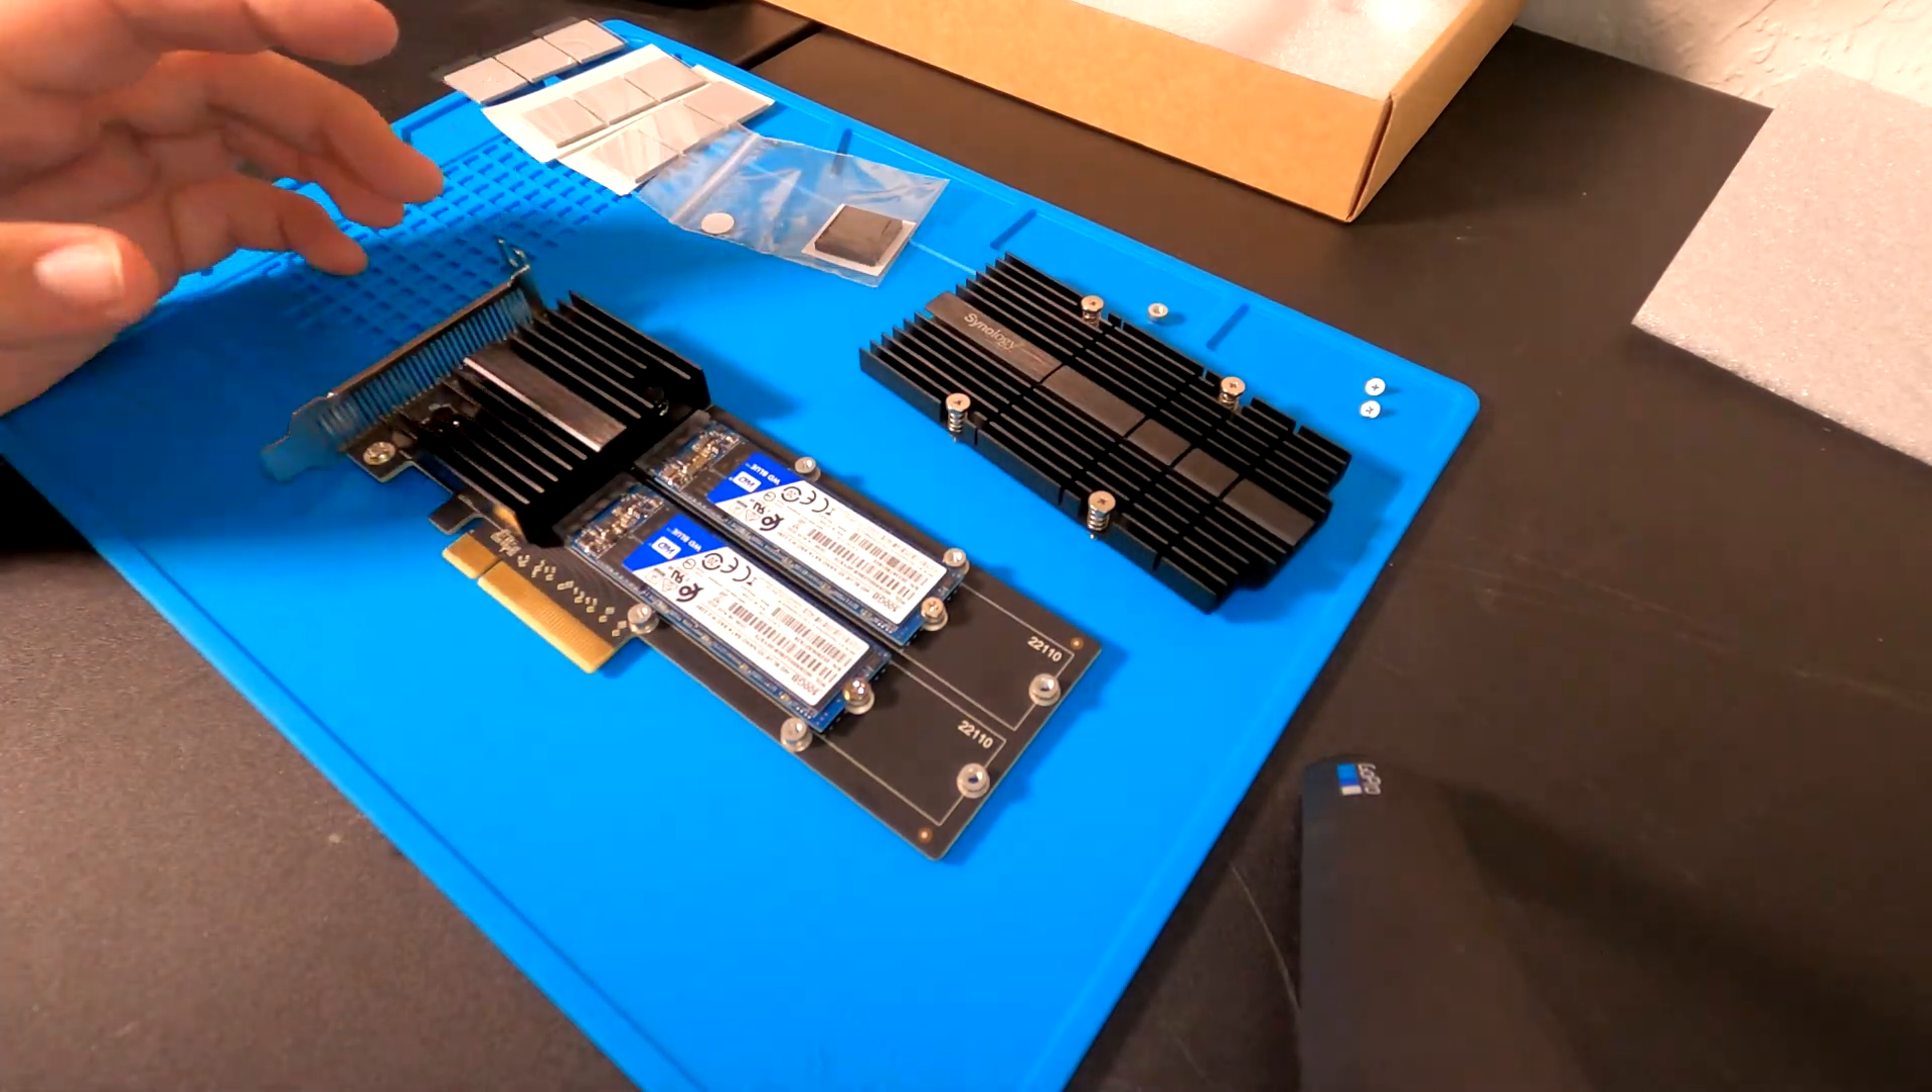There you have it now you got both drives on there.